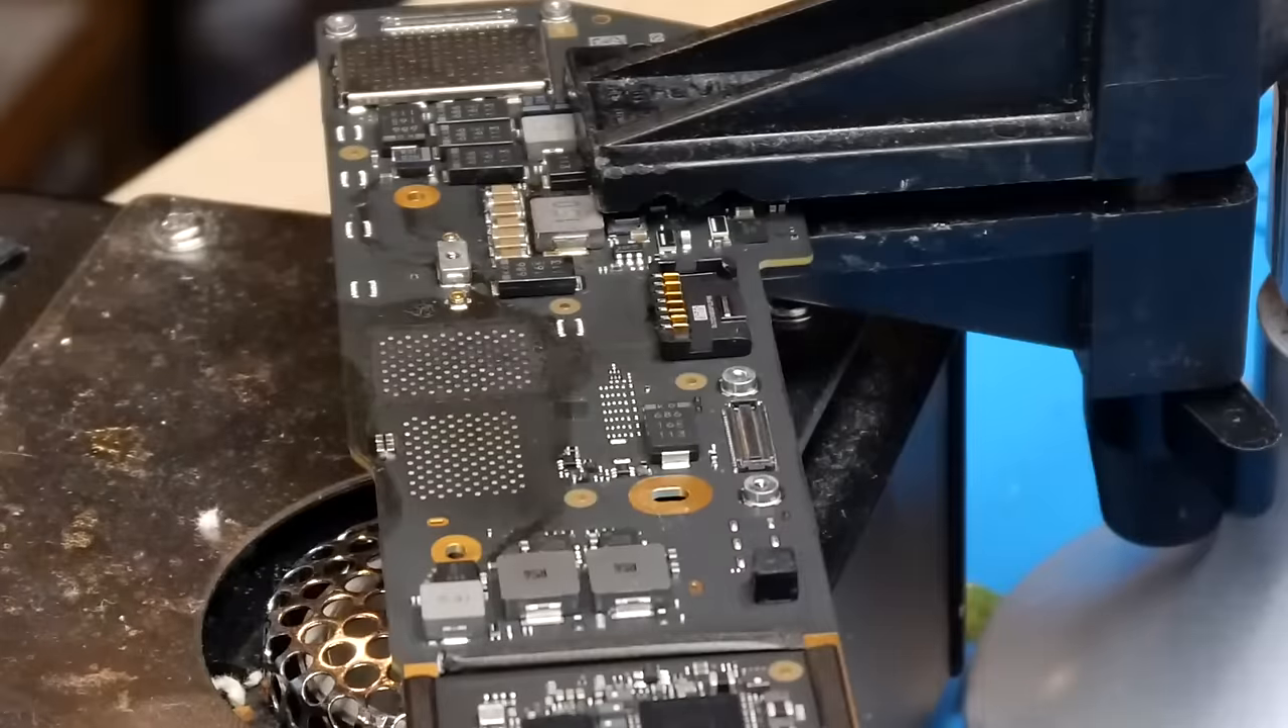Uh, you can see, uh, we've got the NAND pads here. So, uh, all we need to do now is simply apply some flux to these pads, uh, place and align the chips and then just solder them on.